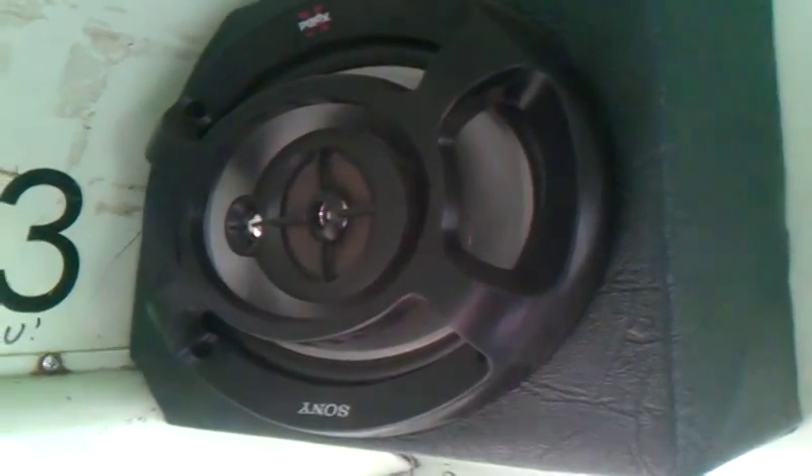And this, believe it or not, gives the bus a really good sound, and it looks like I got that speaker cover on upside down. Whoops, I have to fix that.